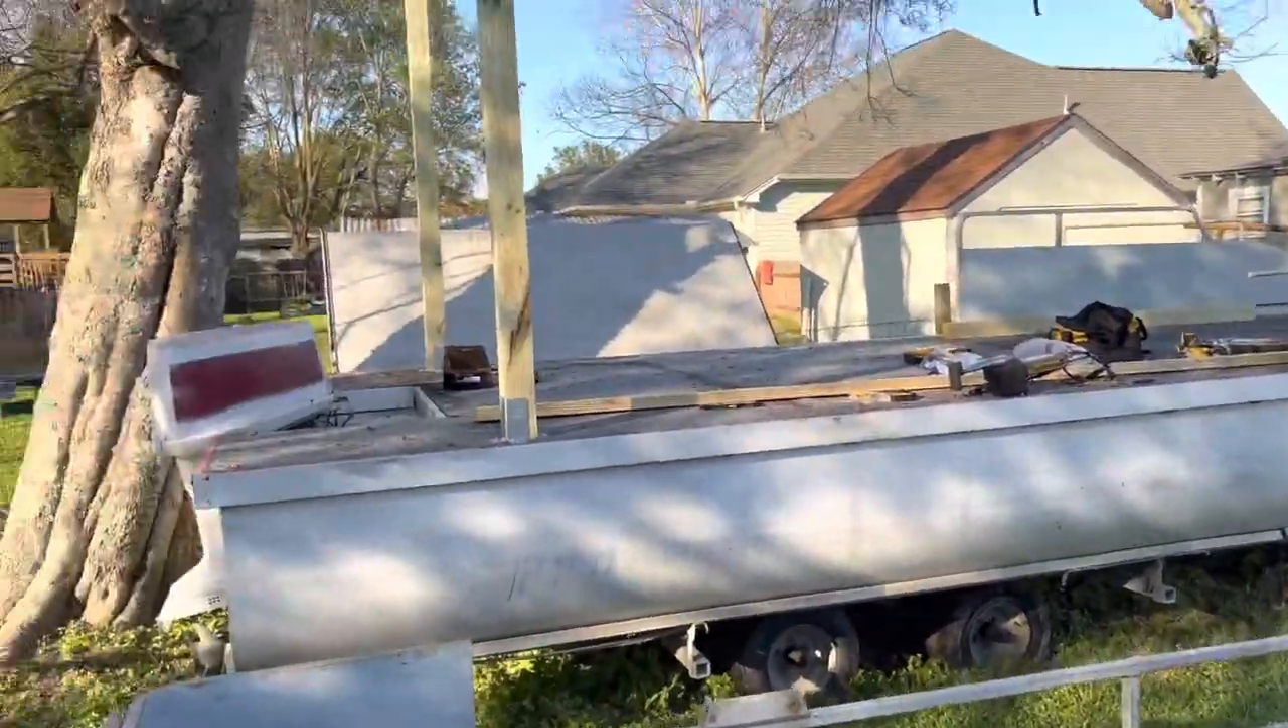So far we got two pillars up.